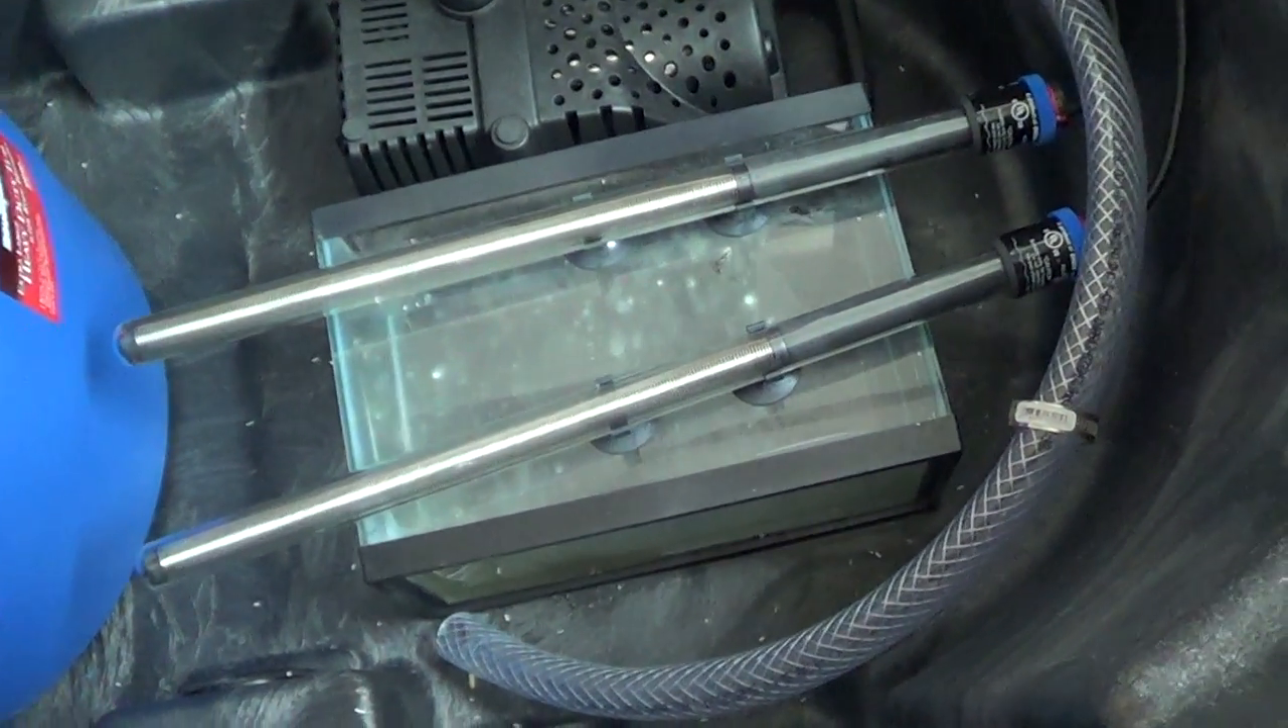So what I've done is I've just taken a 2 .5-gallon tank, tipped it on its side, and suction cupped those heaters to that glass tank.